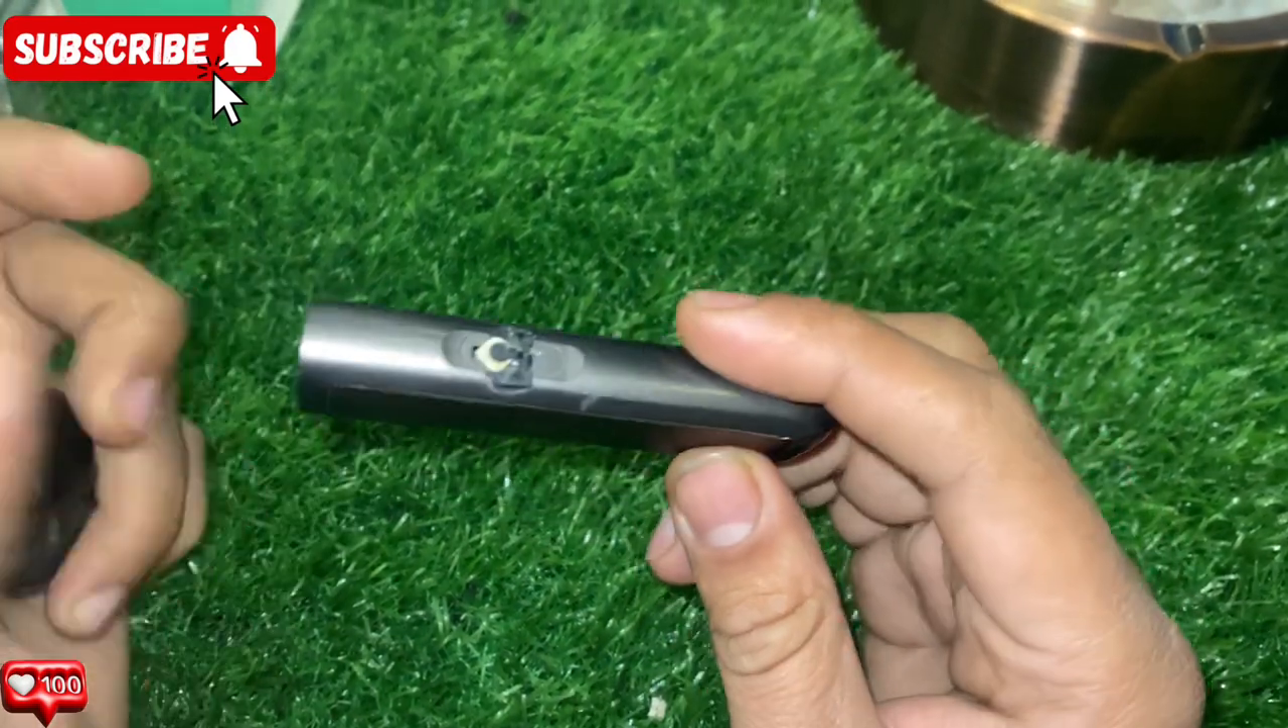یہ باہر ہم نے ایک چھوٹا سا بٹن لگا دیا۔